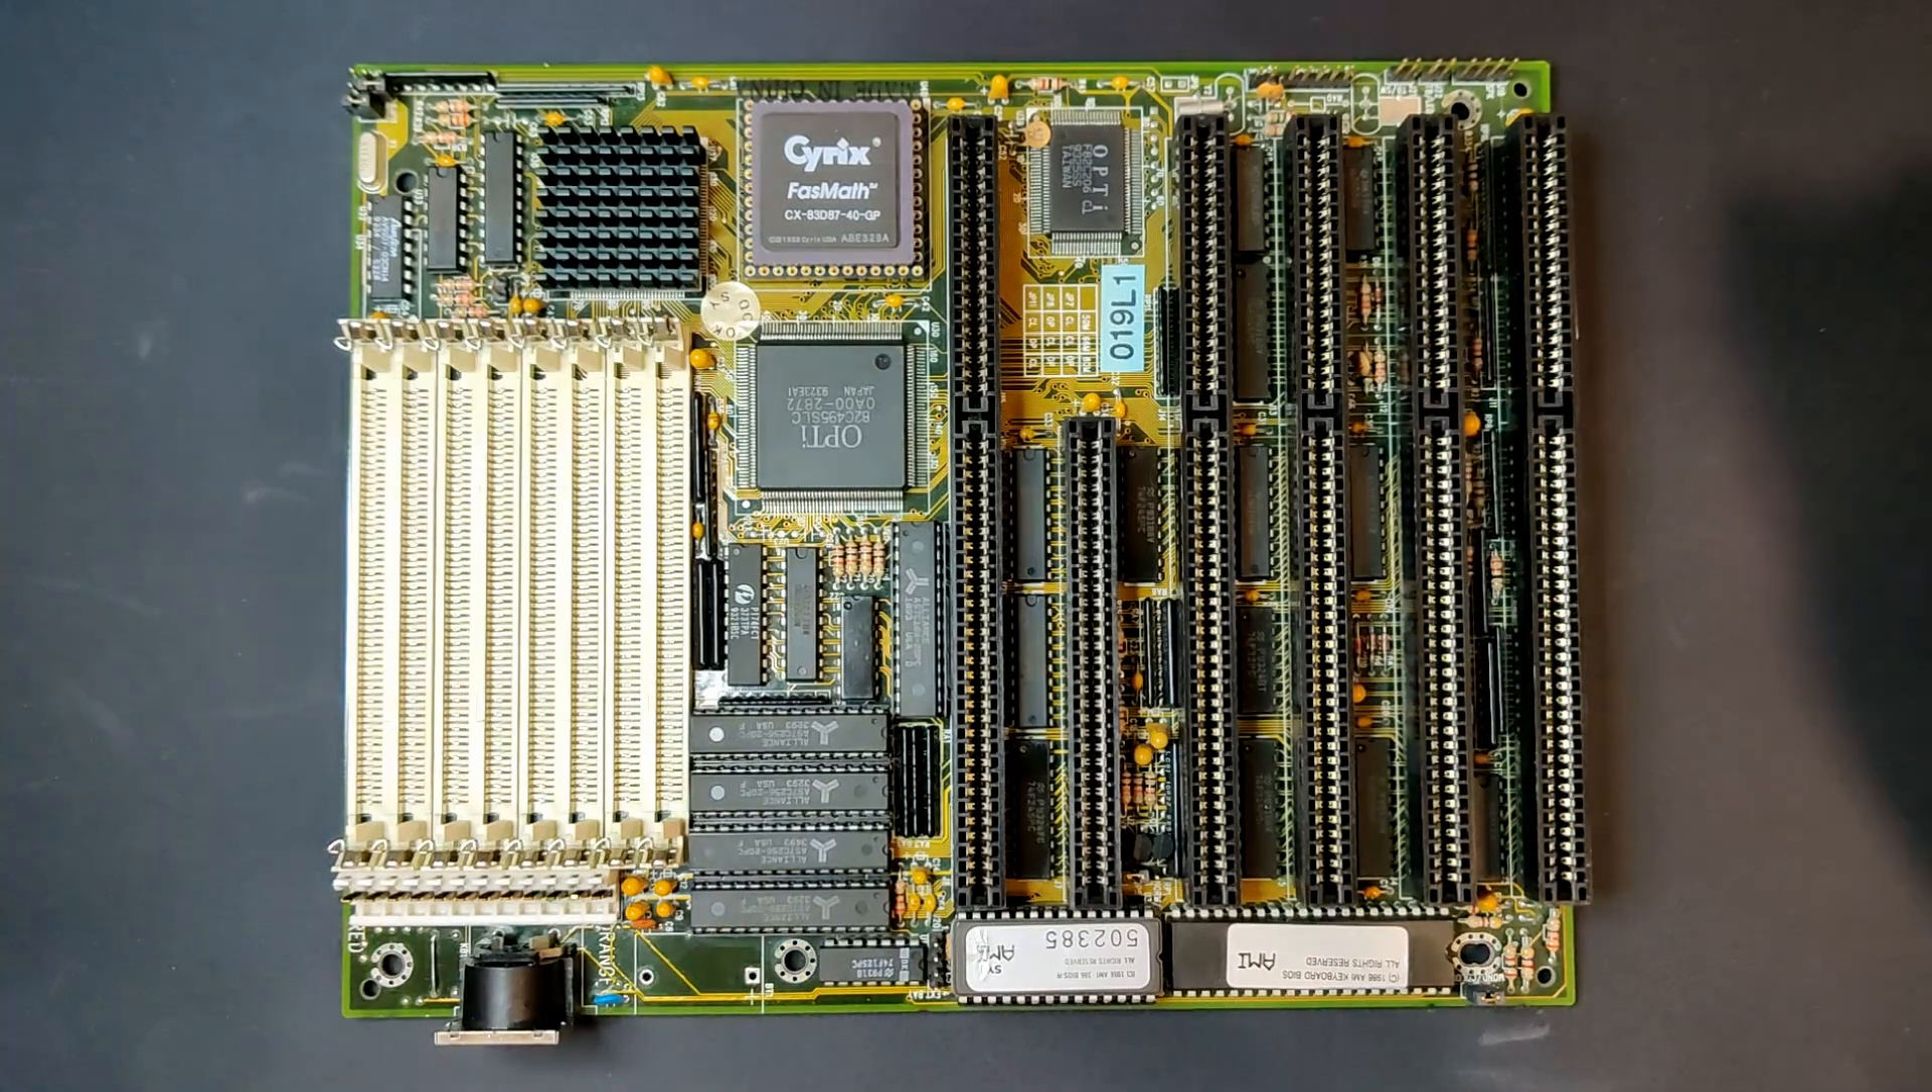But we still need to install the main memory.